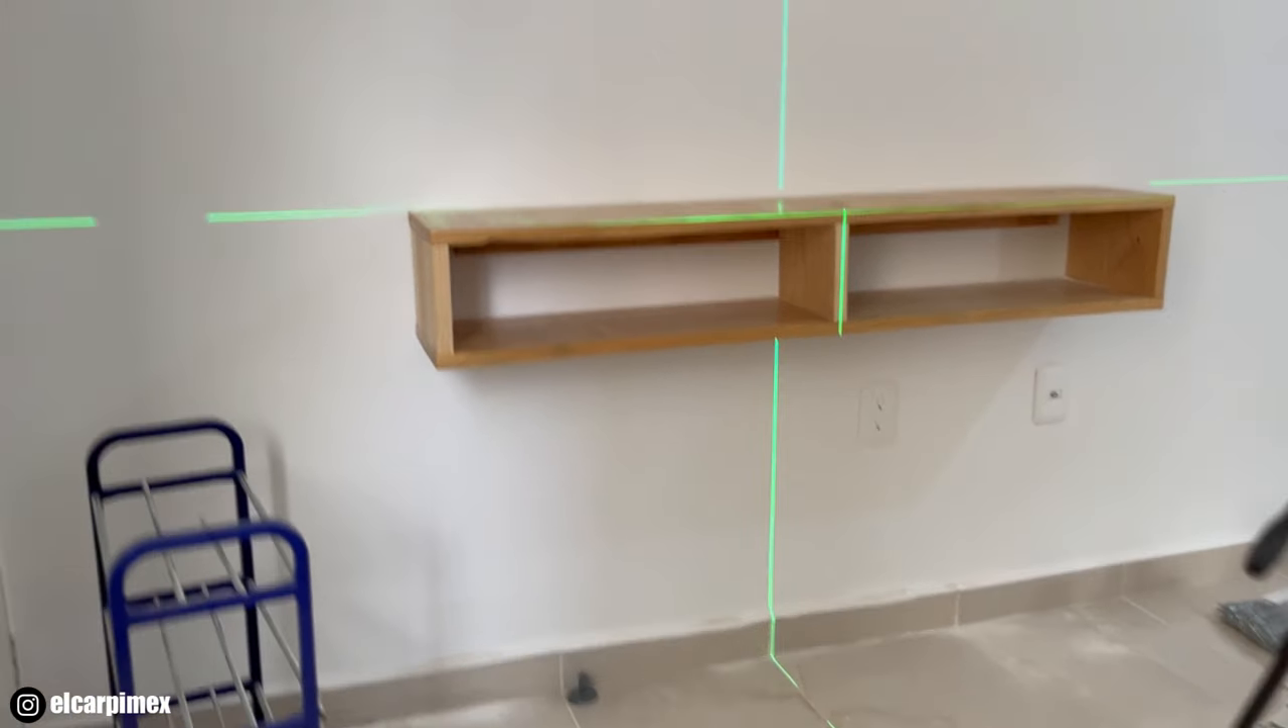Ahora sí, ahí quedó flotando este mueble para televisión.